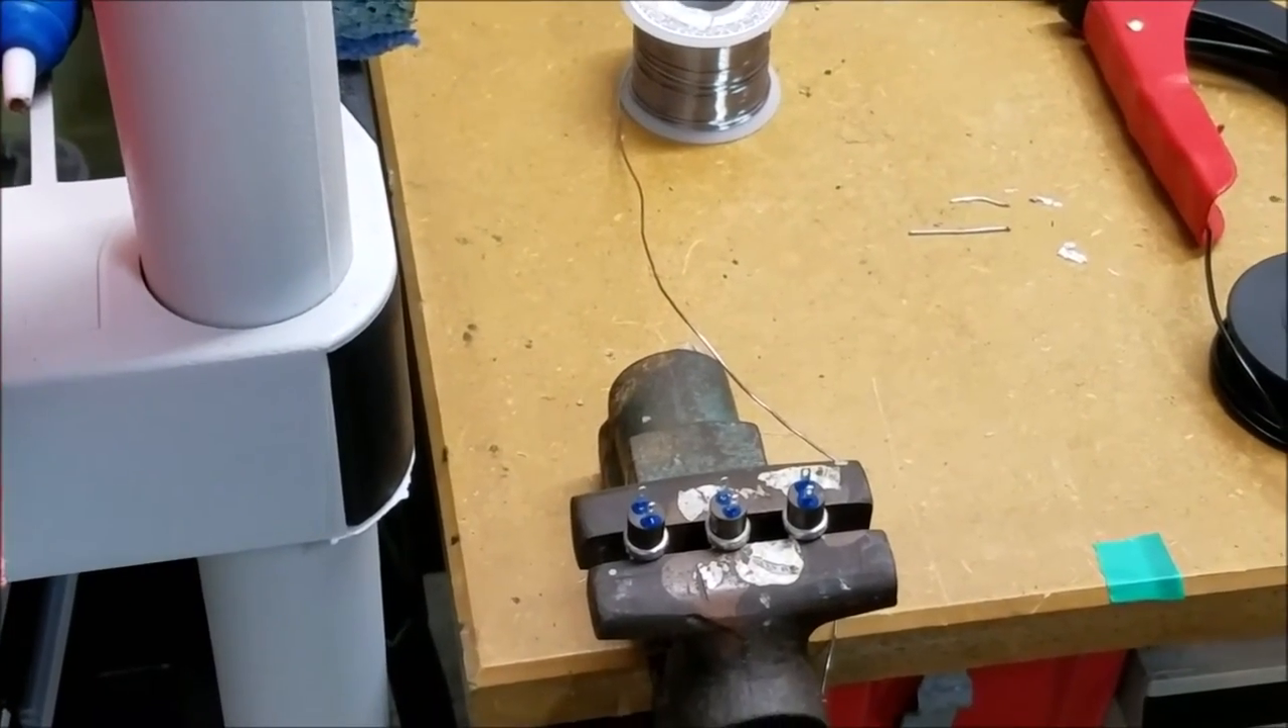And so what I've done is I've gone ahead and I set up the three switches that I'm going to use right down here and I'm just going to daisy chain from one to the next the ground.